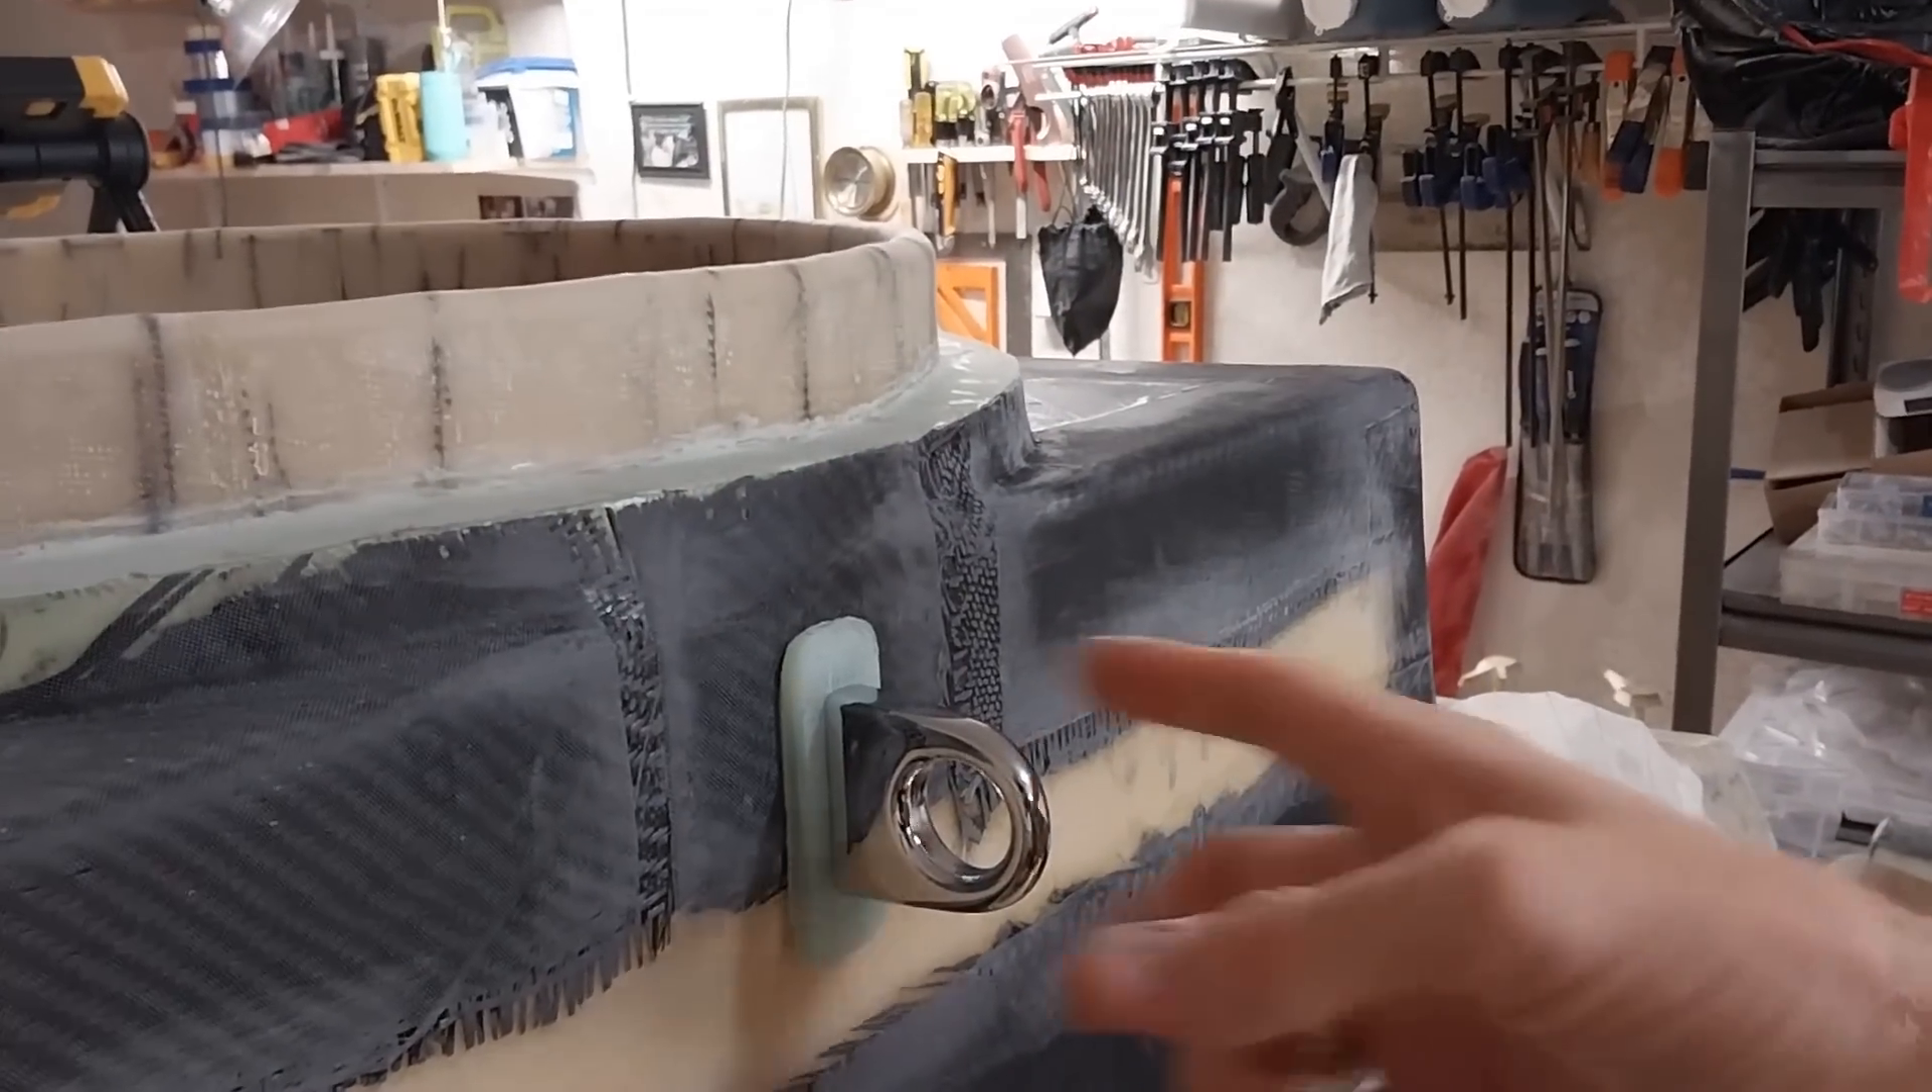So there's a dry fit of the bow eye I'm going to use to lock the hatch.